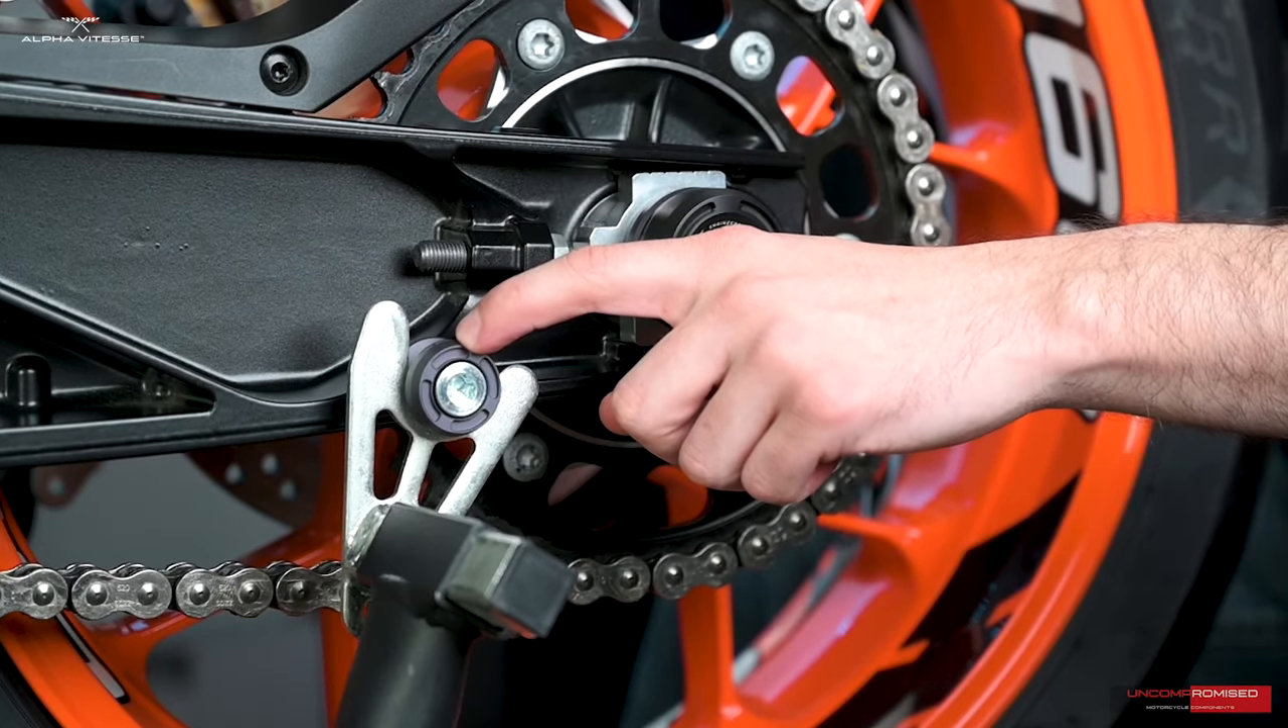Once that's tightened completely installation for the rear axle slider is complete and as you can tell we have gone ahead and installed the spools on this bike.